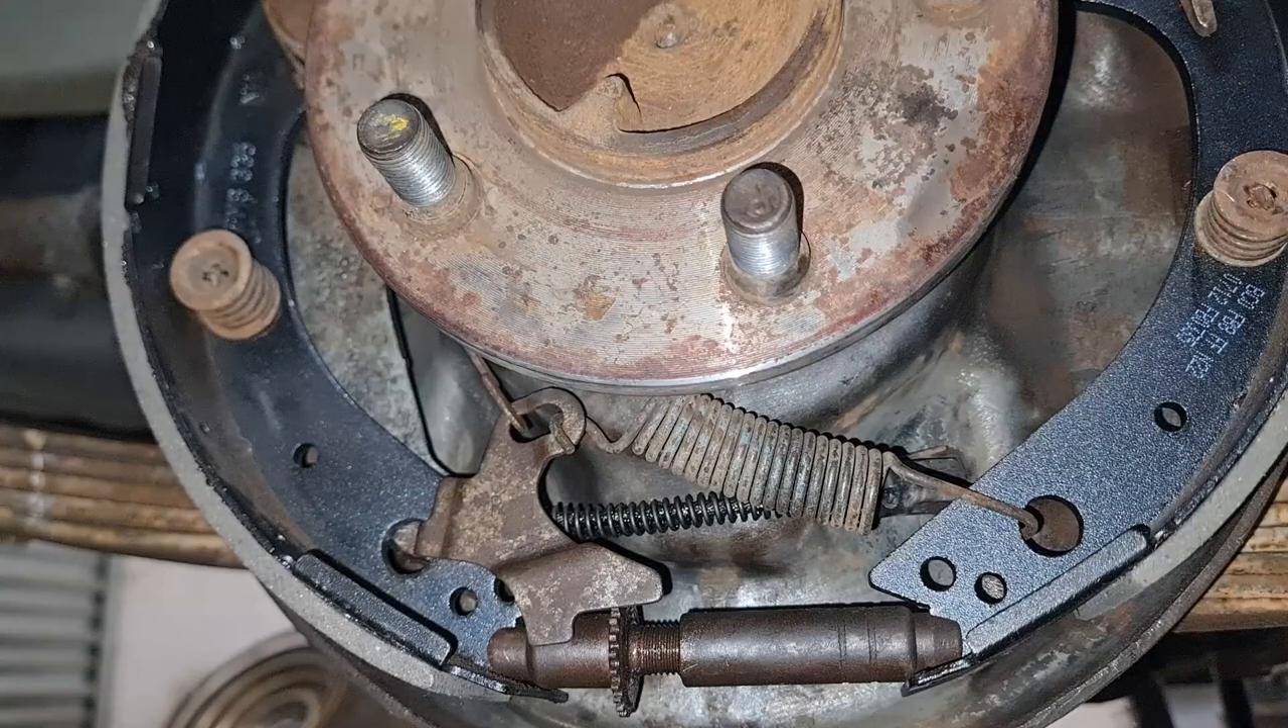There's your brake shoes done.